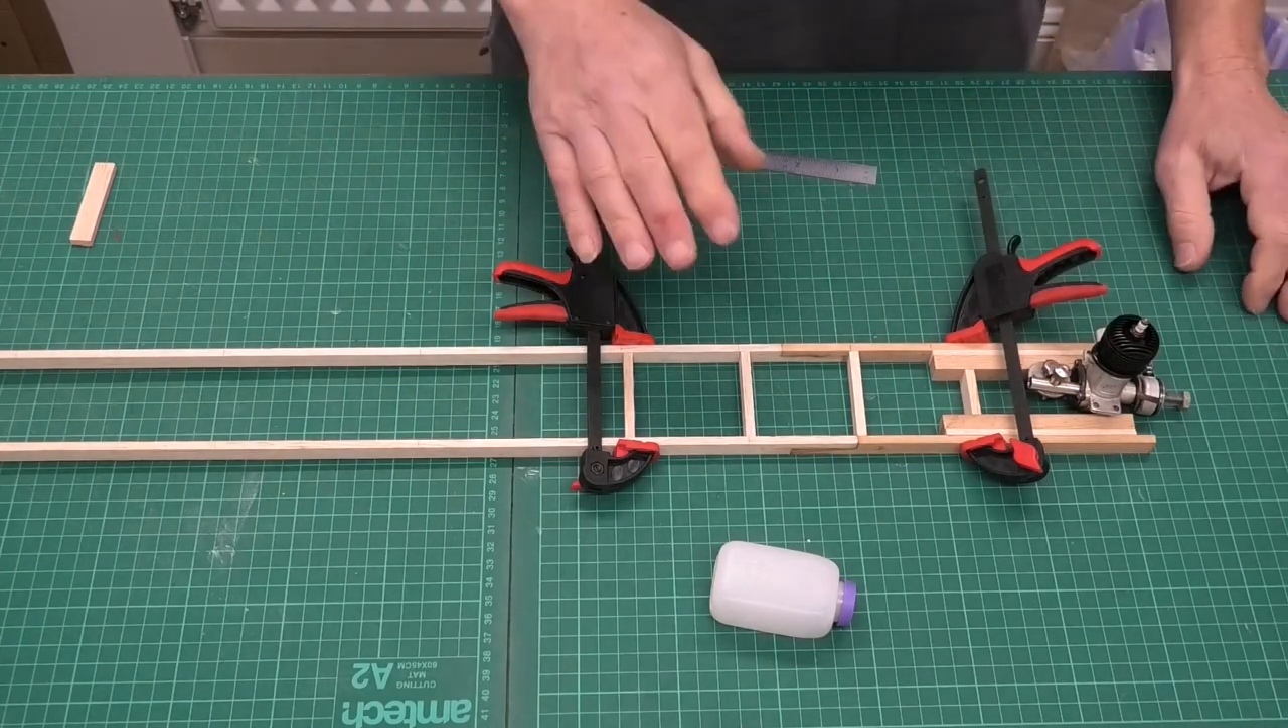I've got cross pieces in which form the central section of the fuselage cabin, these parallel sides.